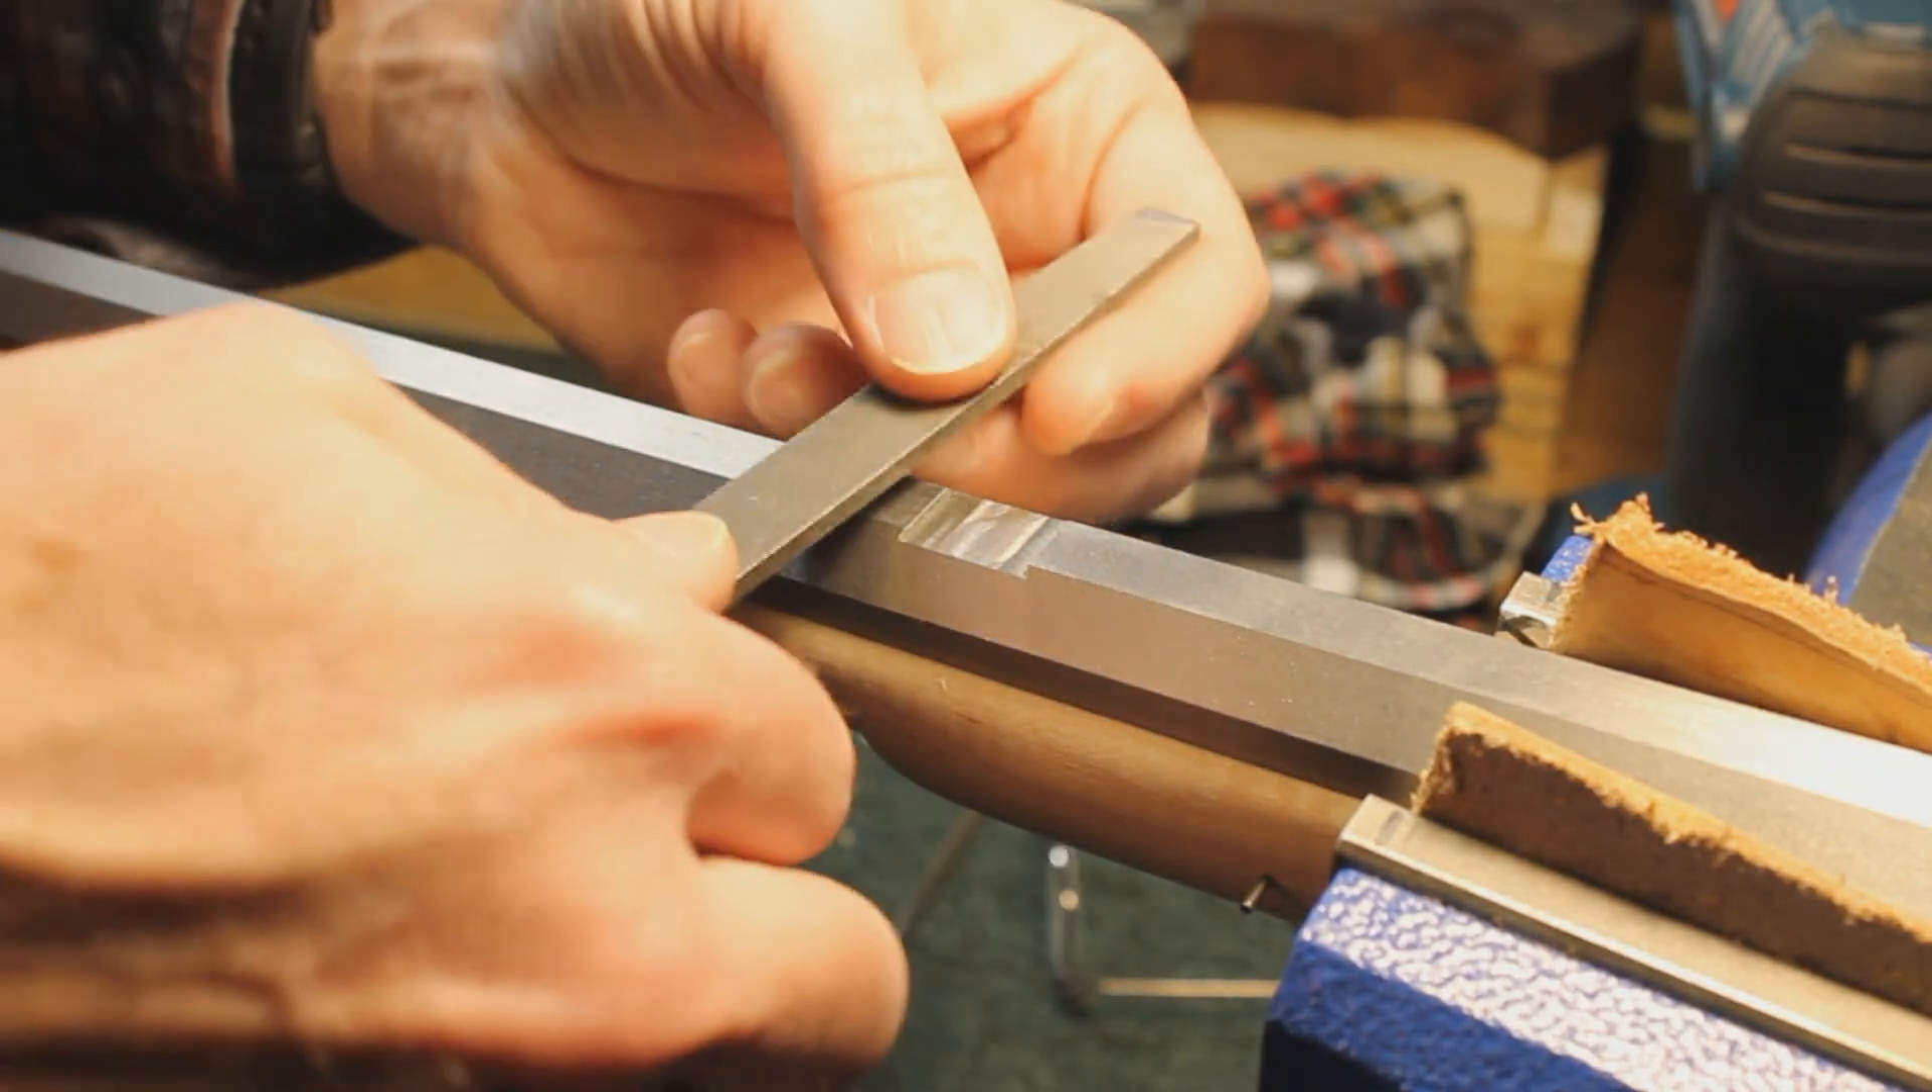It's been a couple of weeks since I've gotten to work on my Kibler rifle kit here and really I have nothing left to do for mechanical assembly other than to put the sights in.